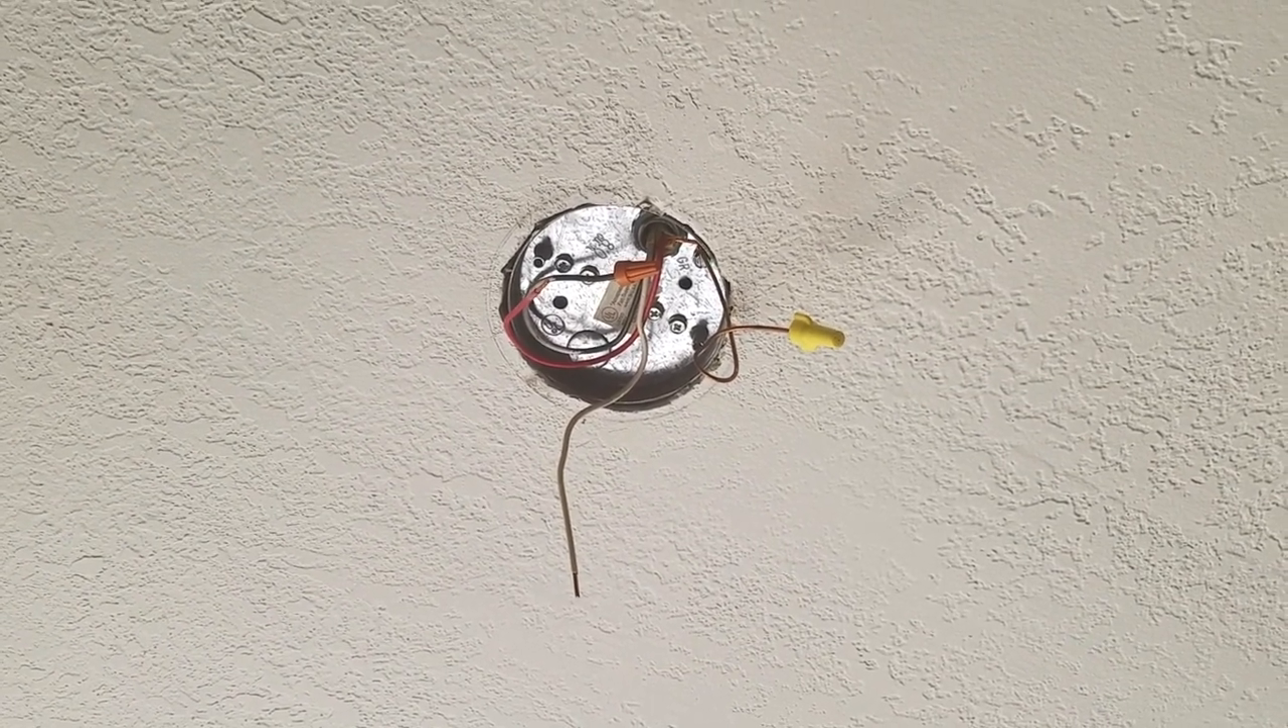All right really quick the old hardware has been removed the new hardware is going to get mounted right here.